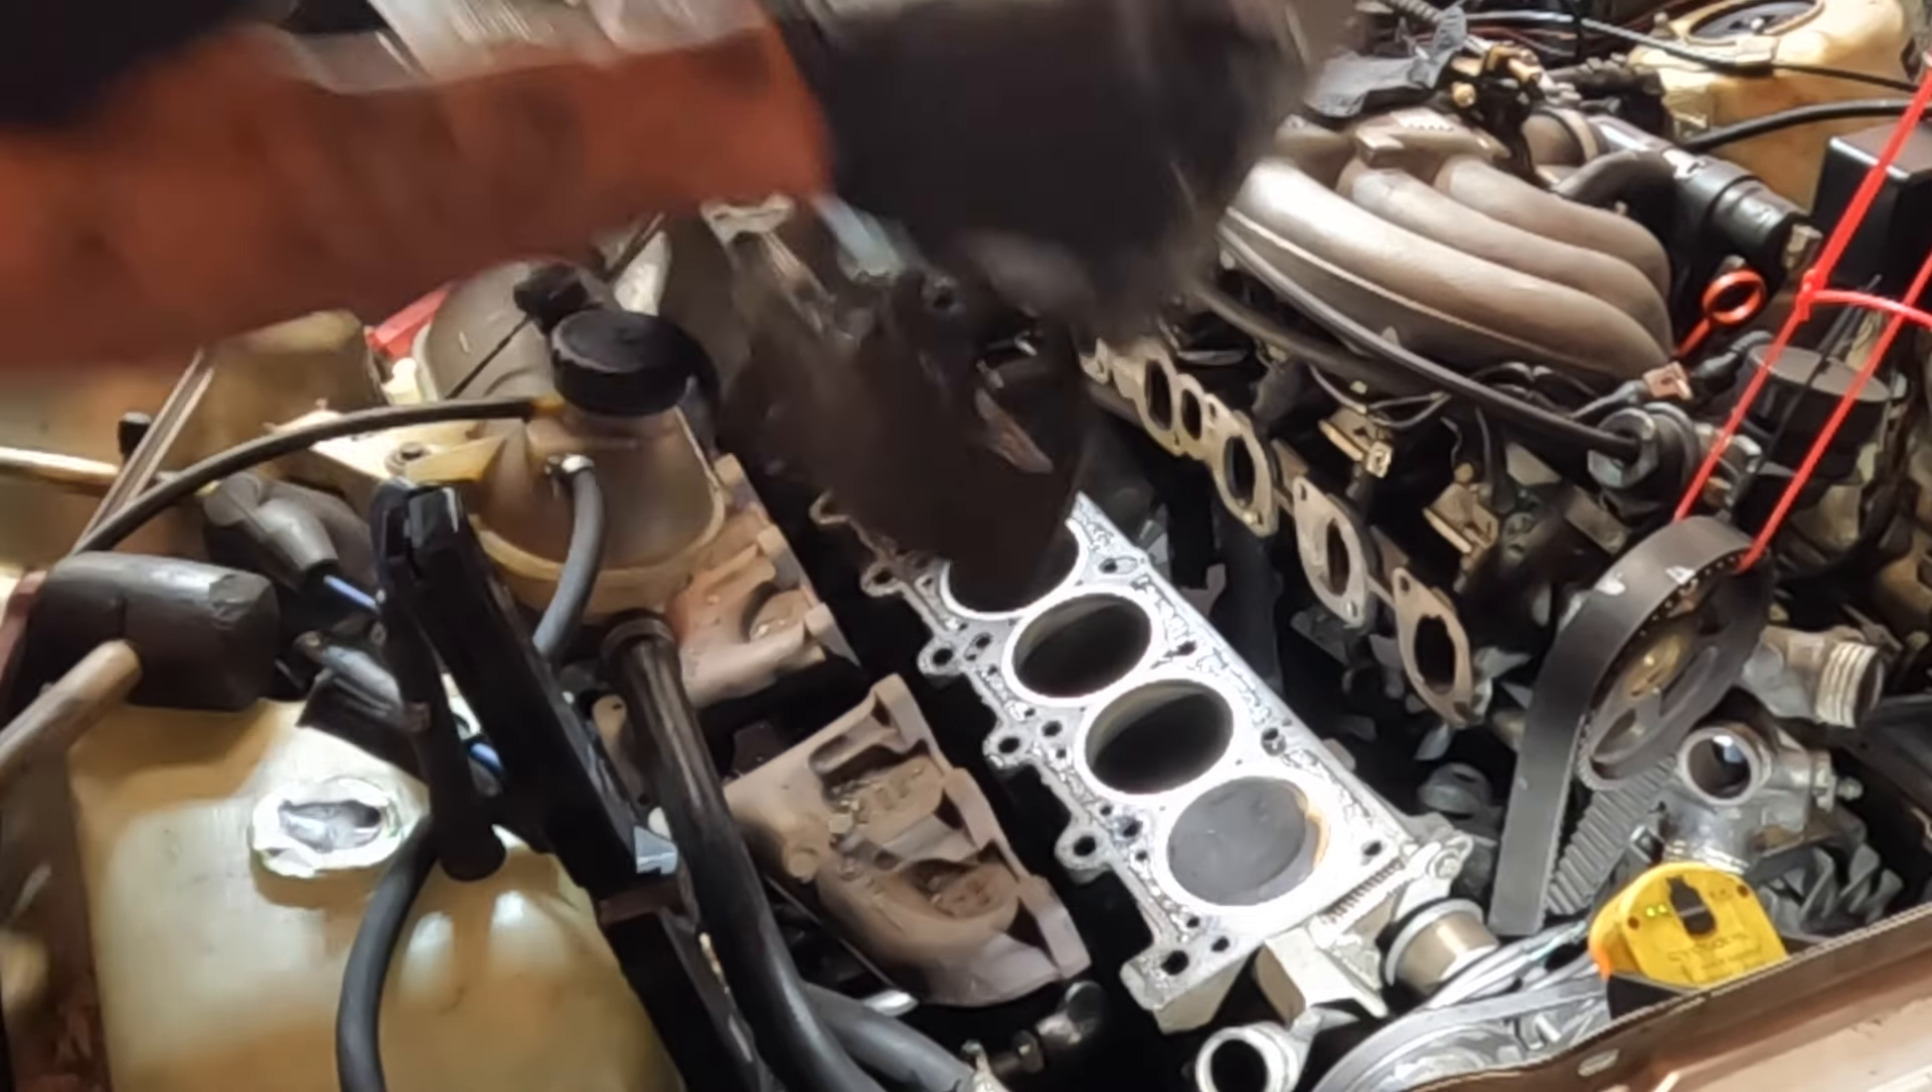We got the head off as you guys saw.